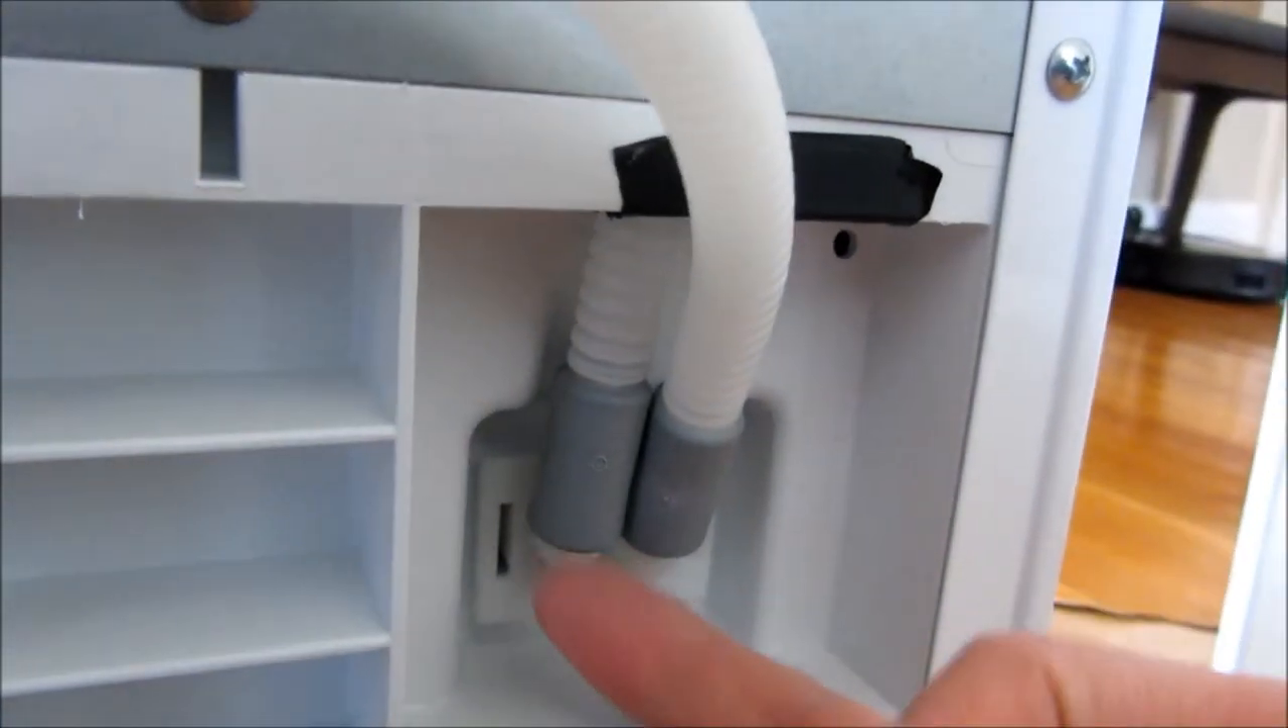So you'll notice here, I got the hose attached right there. So this here is just the empty hook.